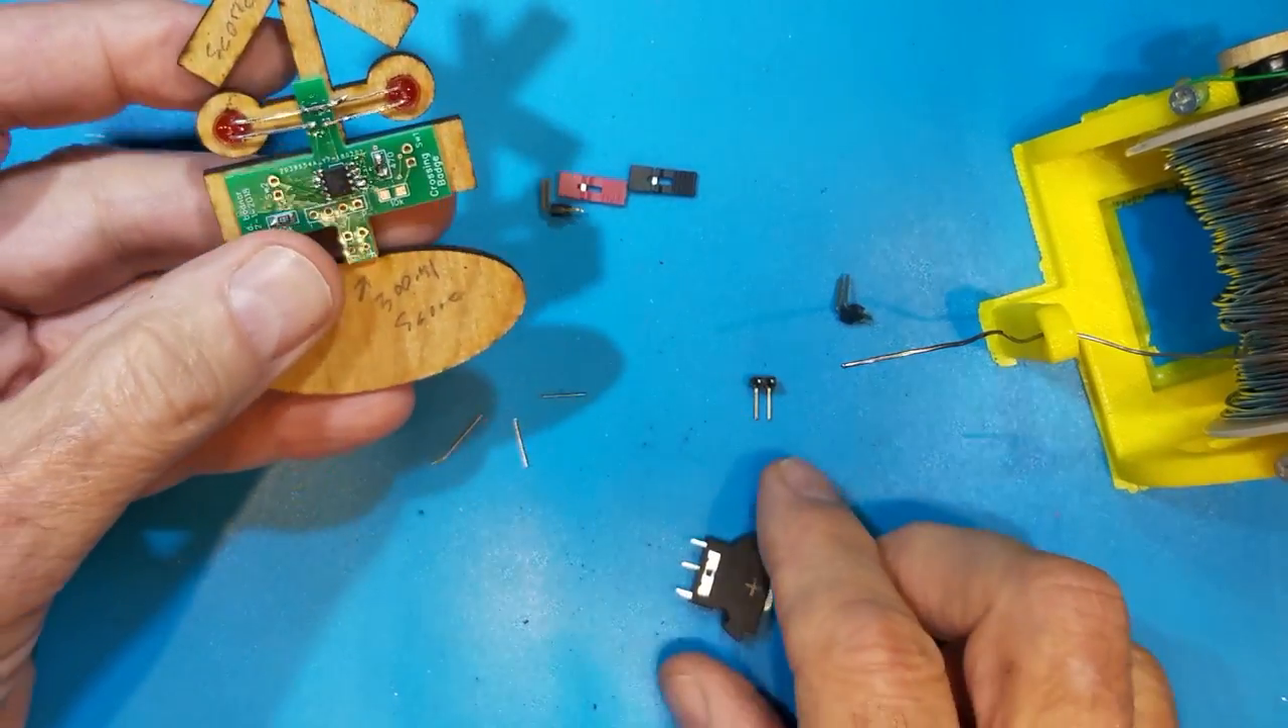Okay now what we've done let me get this out is we've connected the two LEDs to the board so those are ready to go.